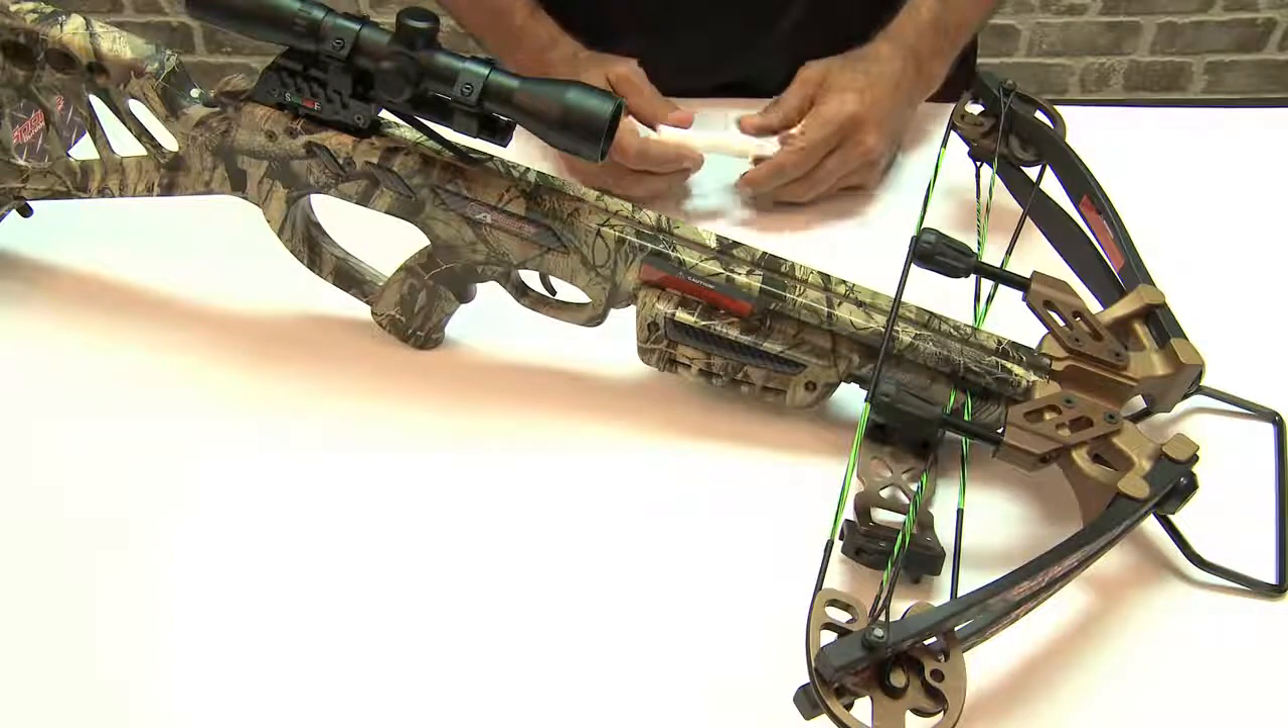Okay, we just finished assembling the crossbow.